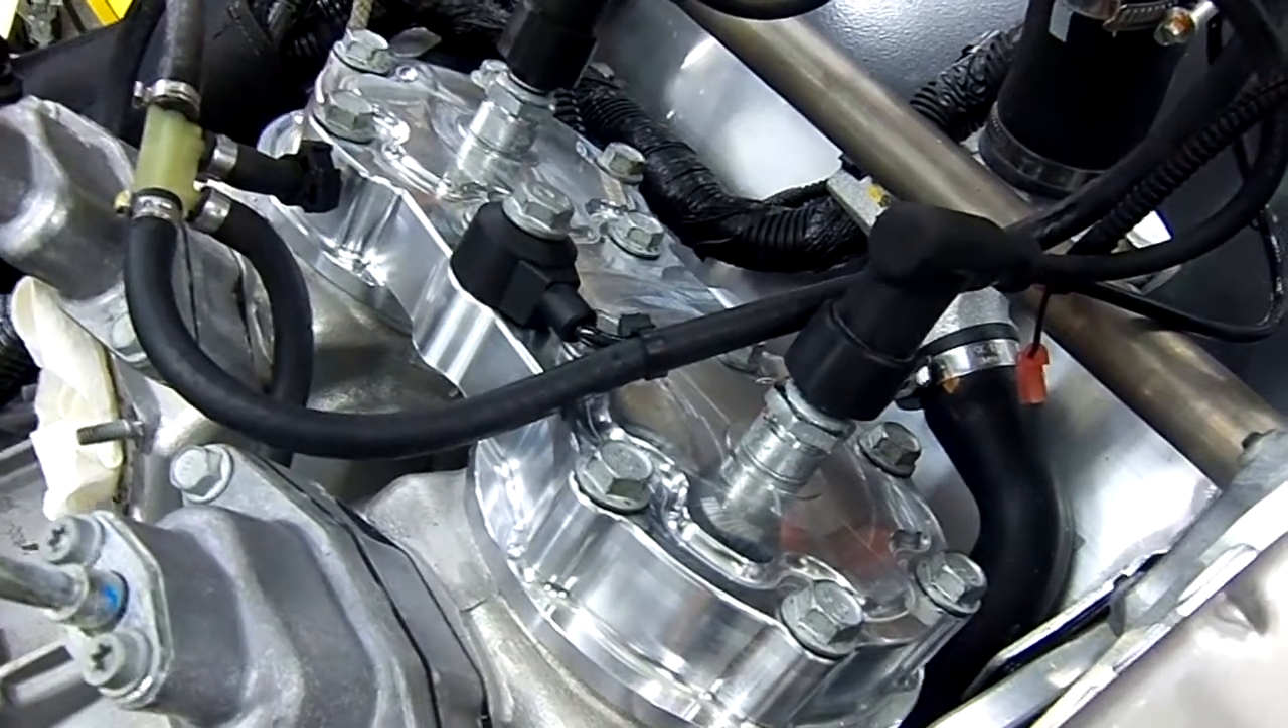Okay, the new cylinder head is on and complete.